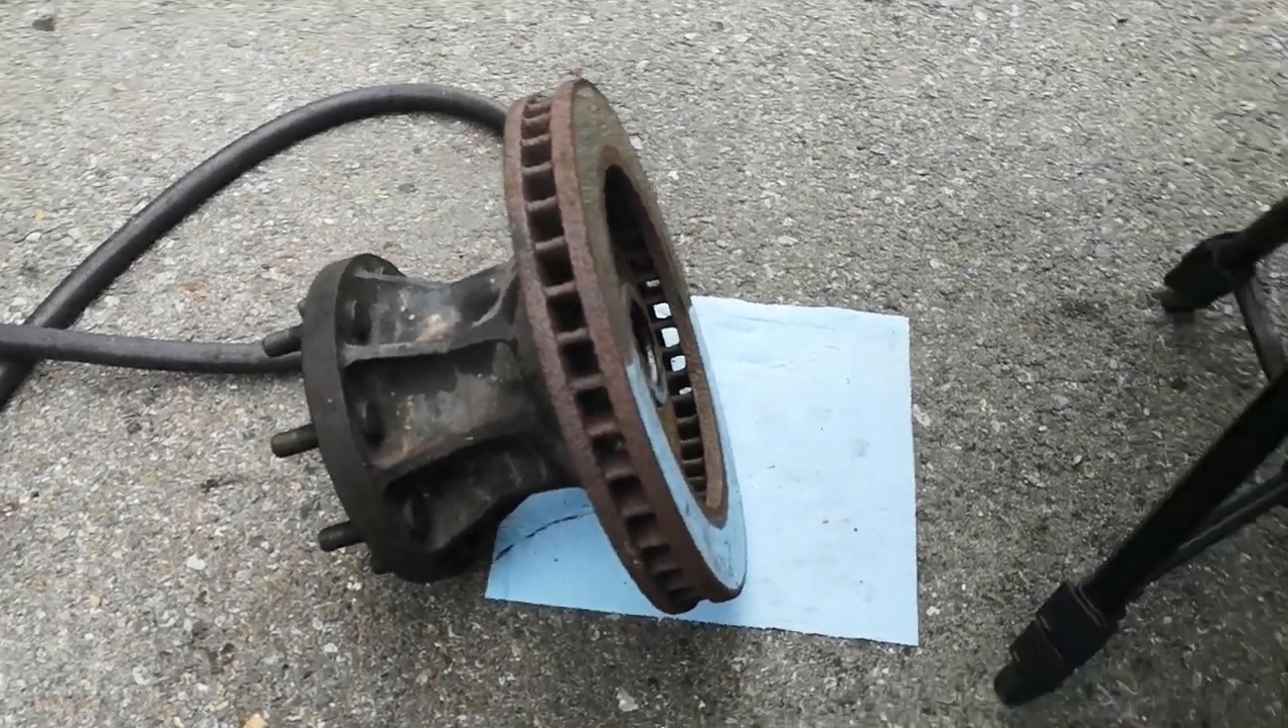I've just taken this brake and hub off so I am left with this.